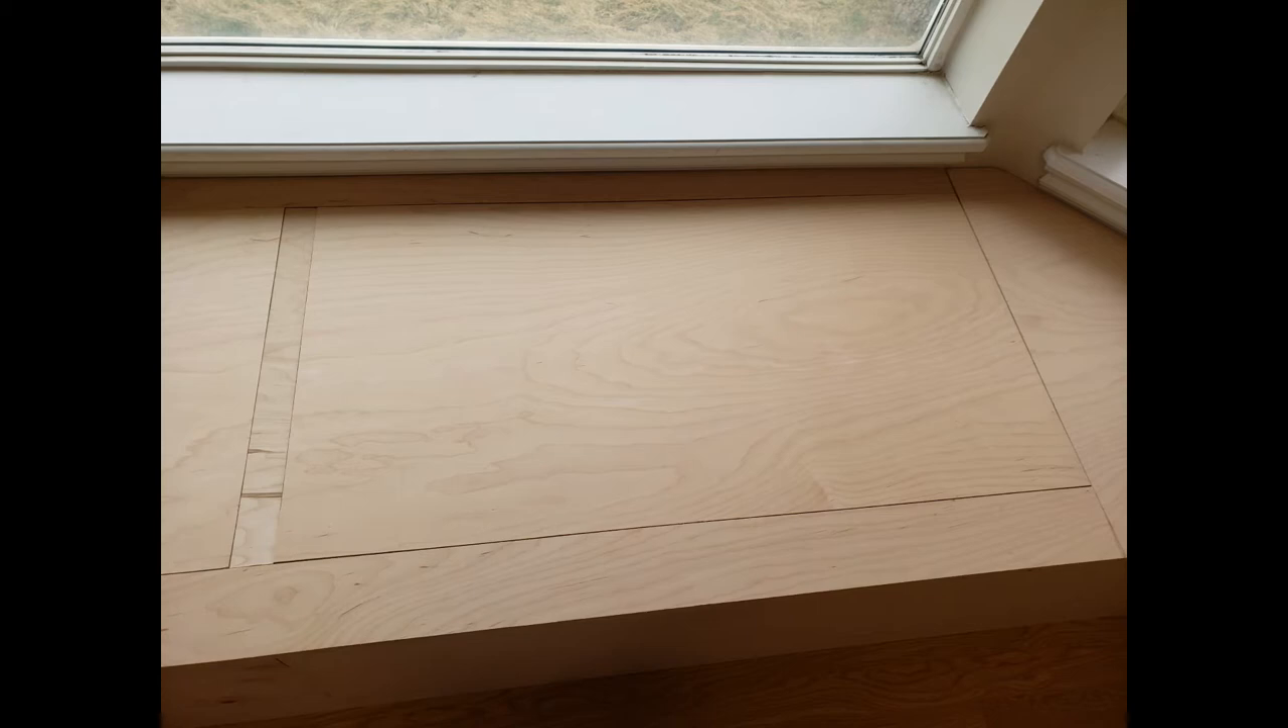Our bench has two doors that open so you can see the two individual pieces of wood there that are just placed in right now until we get them on hinges and have handles.